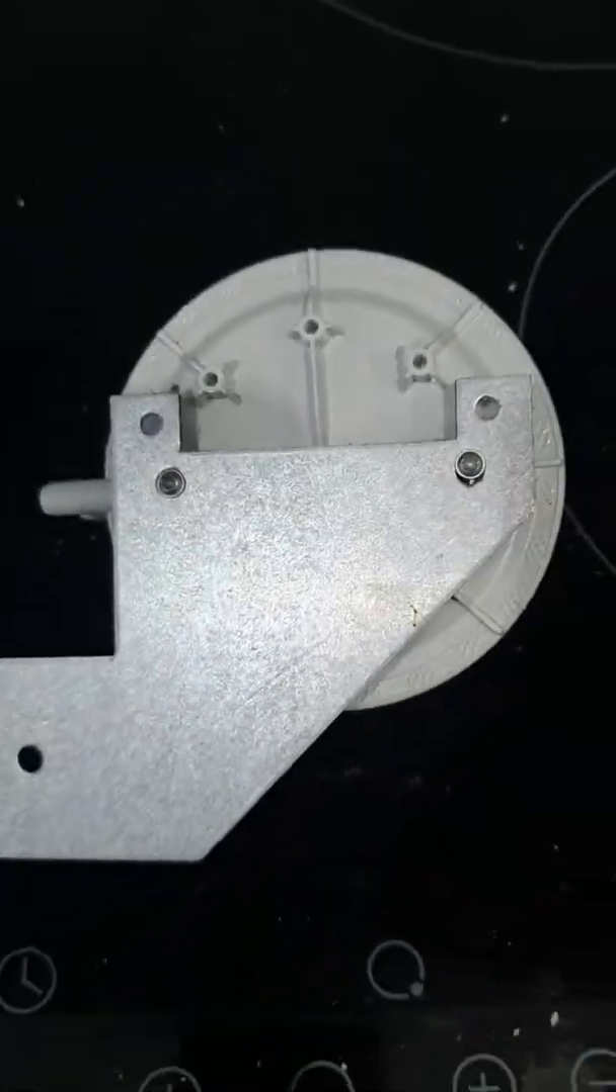The two smaller screws are back screwed in and holding the new air pressure switch or the APS onto the bracket.